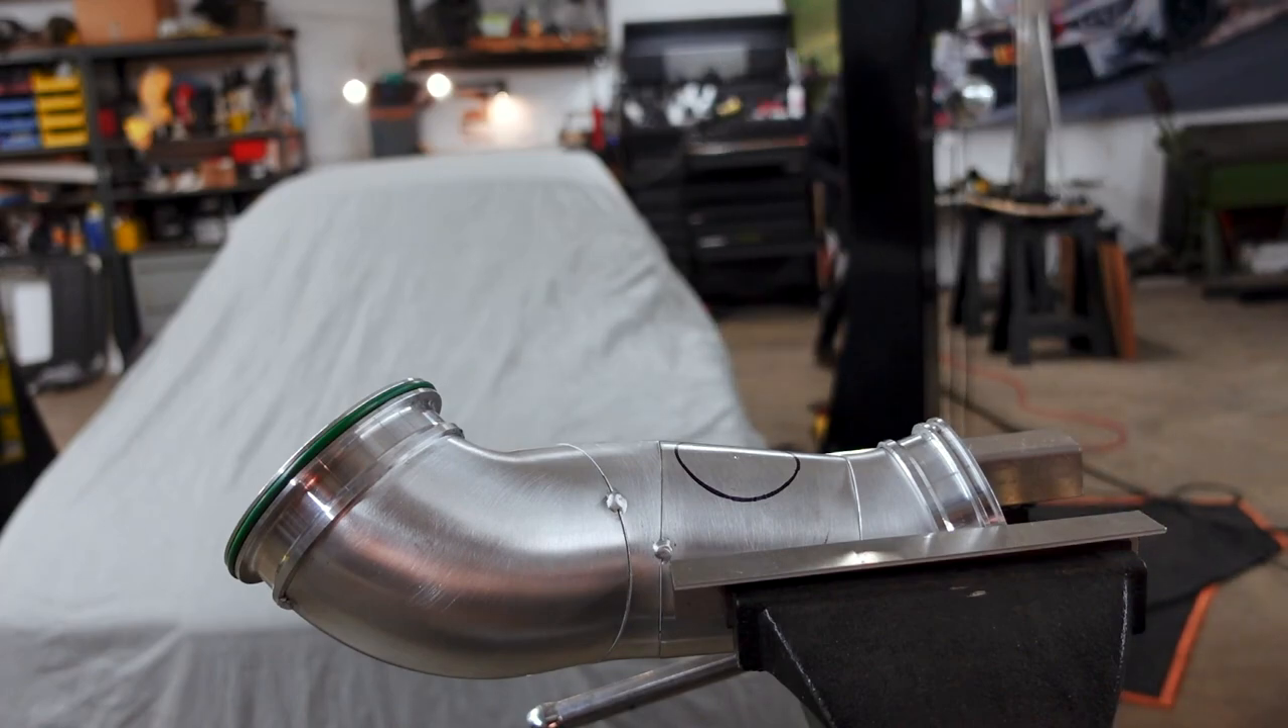But we're not done yet, we still need to place our blow-off valve on this thing.